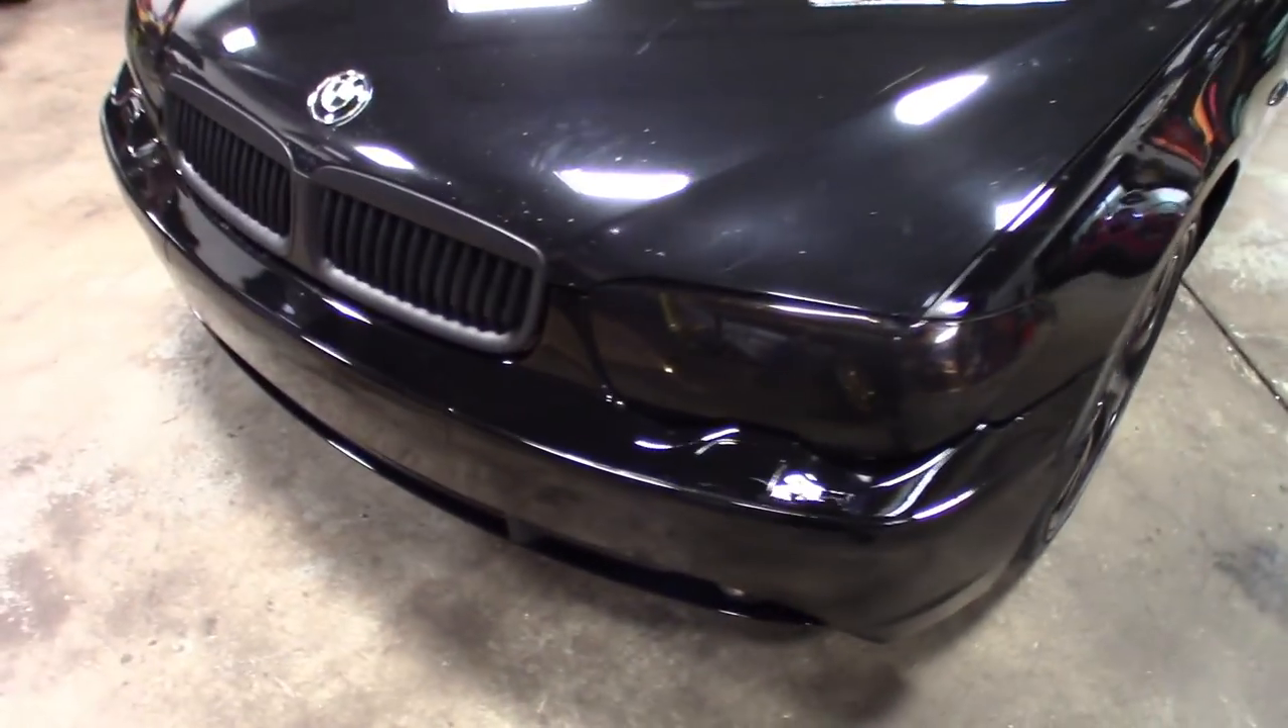Obviously moving on to the rims and all that stuff but got the front bumper on got the grill on.